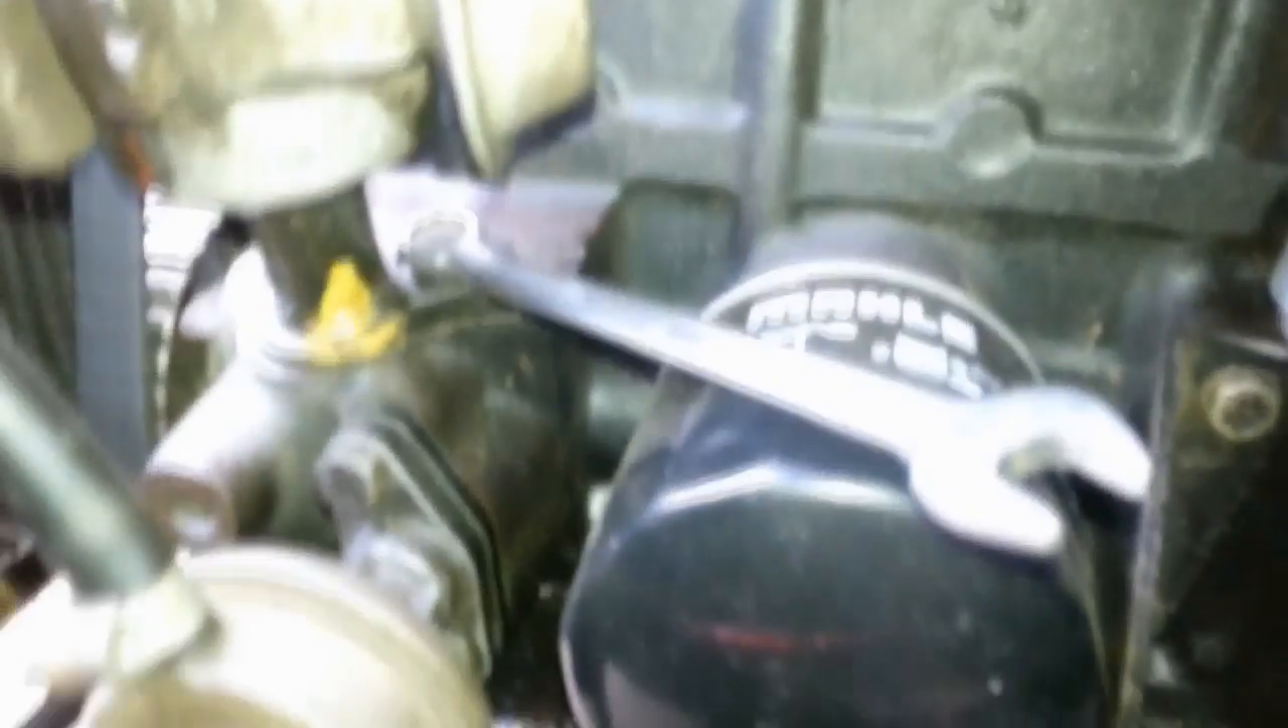Okay, I've already put the spanner on the lock bolt. You can see it there.